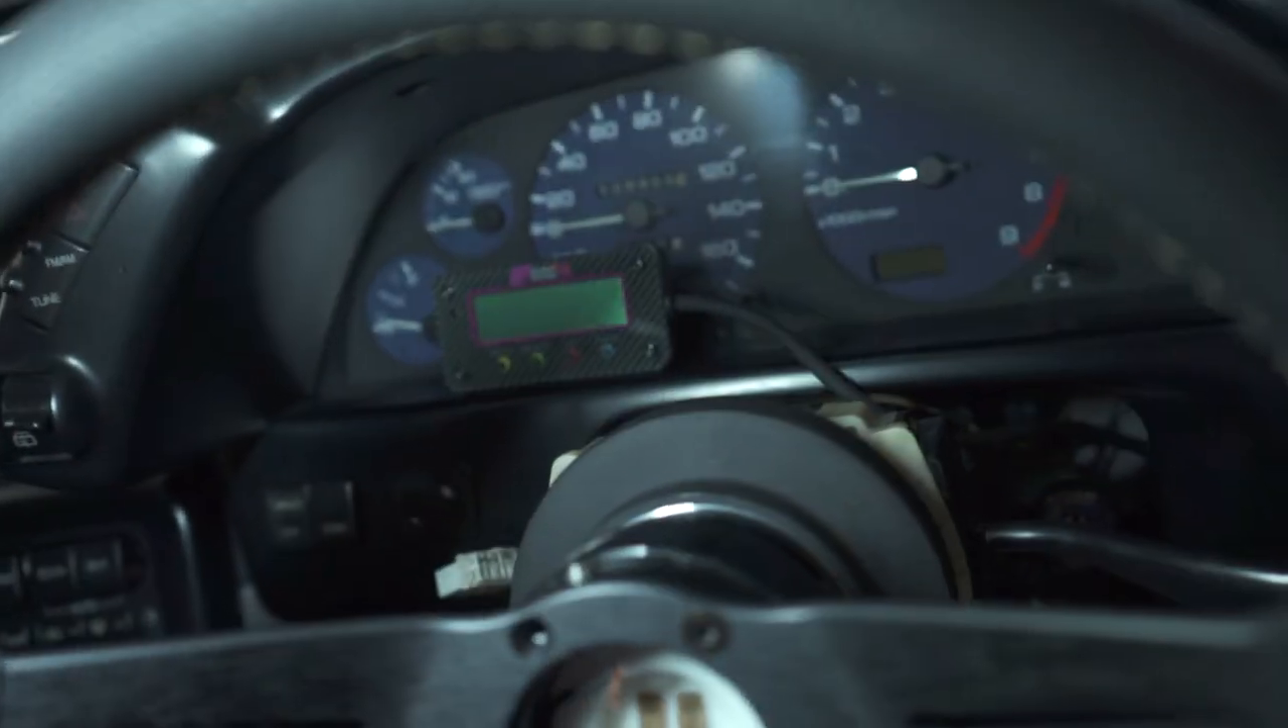Right guys so steering wheel is installed okay and this is the works bell quick release and this is the splash edition if you guys didn't know they existed.